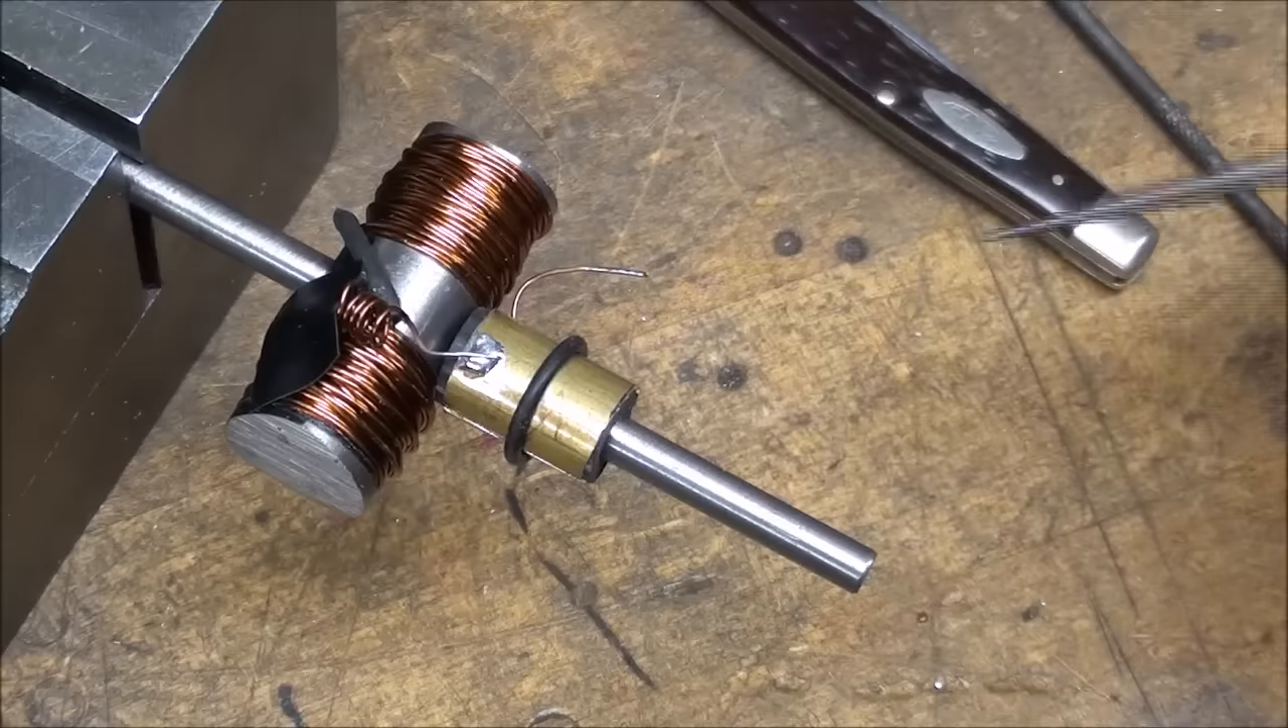Now, notice I have the commutator in place, held with a singular O-ring.